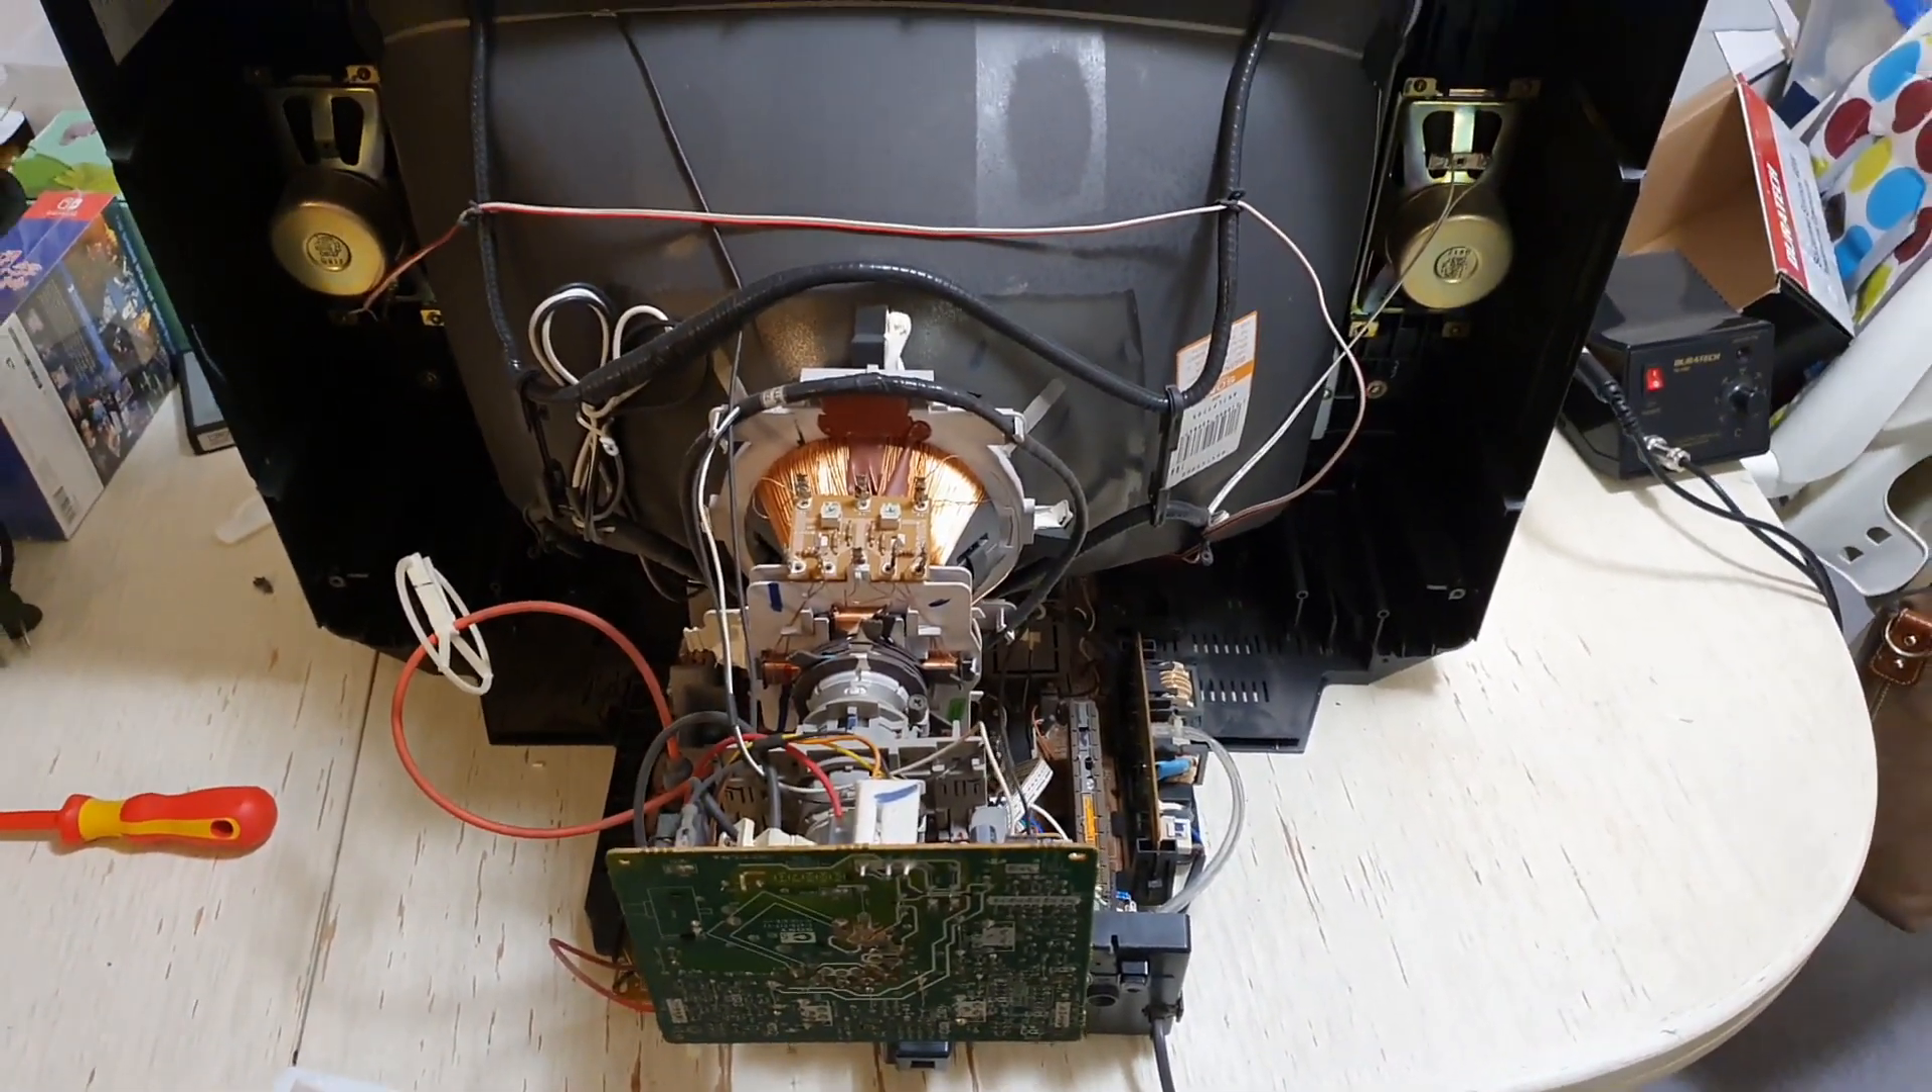So this is the TV with the back off now.